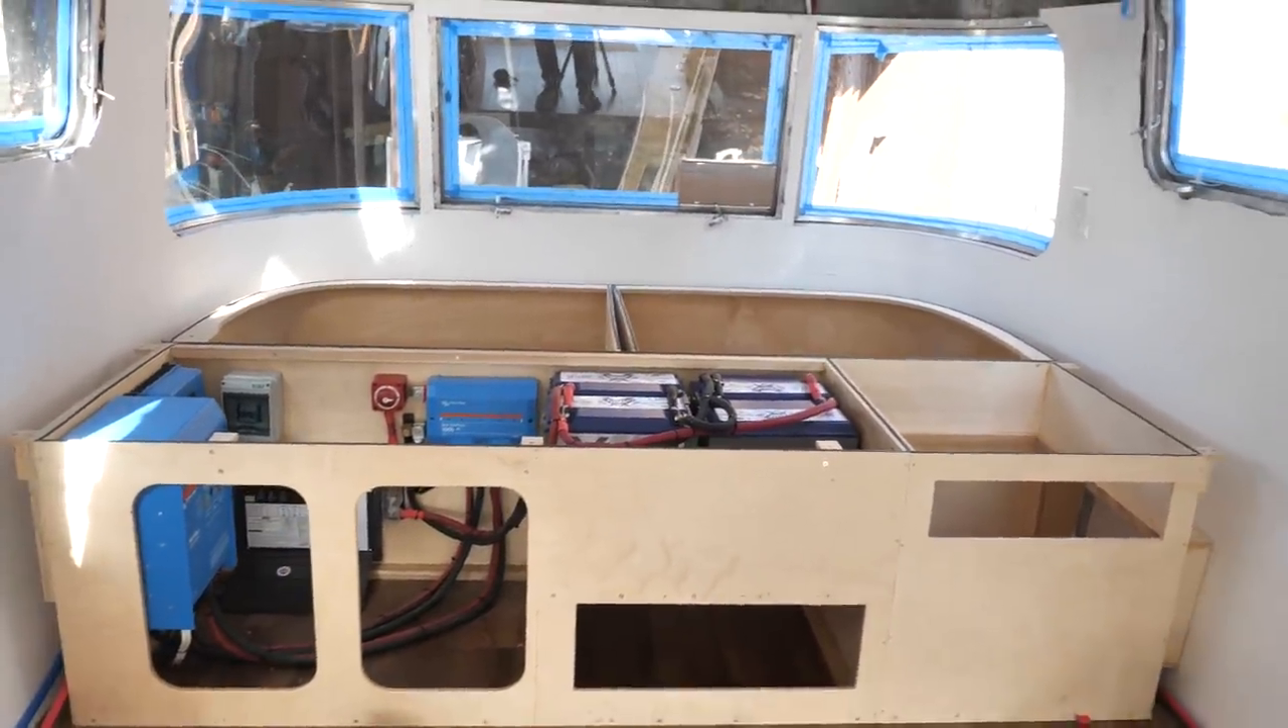This is basically the four boxes all done. Obviously we've got the electrical all installed as well.